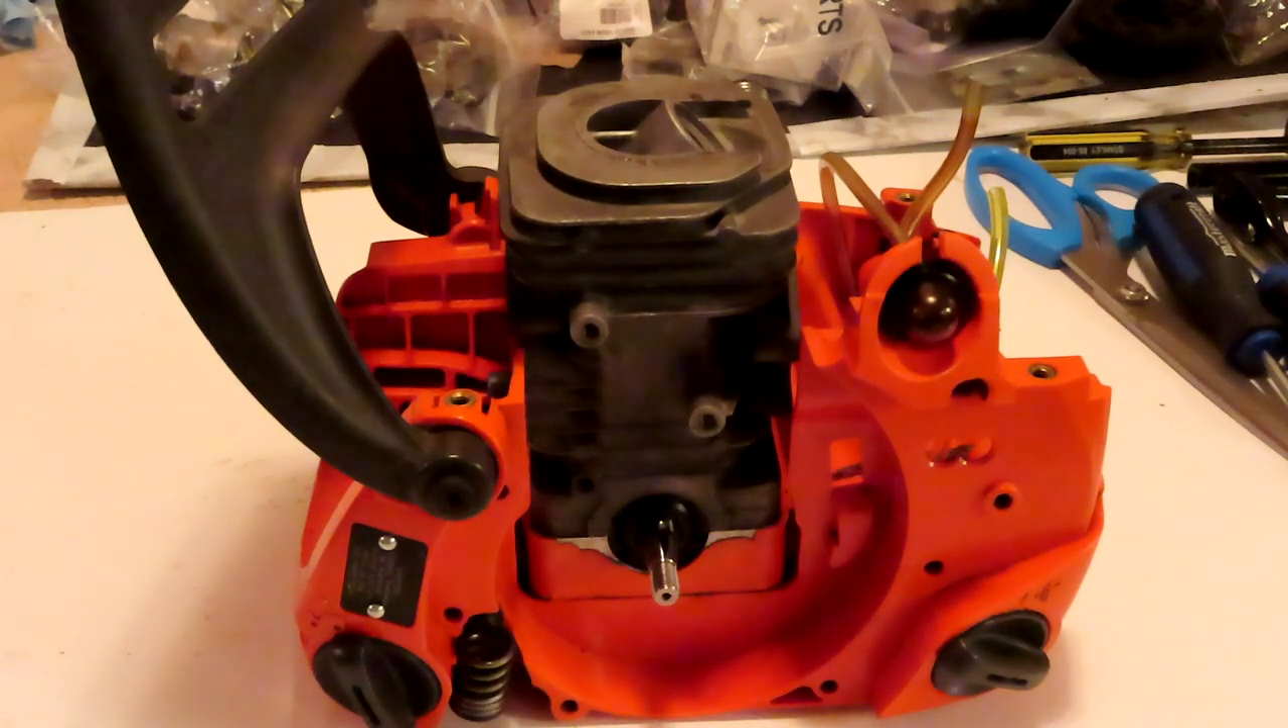I i just mounted the cylinder housing there on the crankcase and bolted in from the bottom.